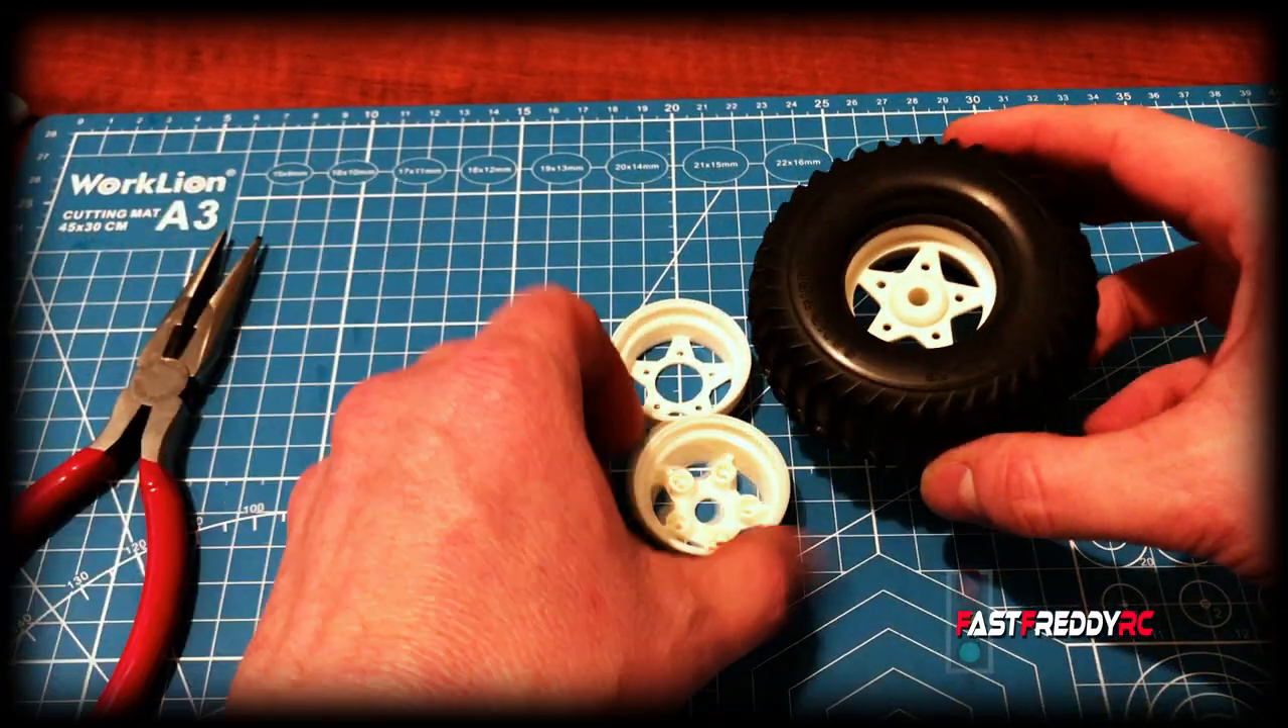And there you have it. The wheel is in the tire.